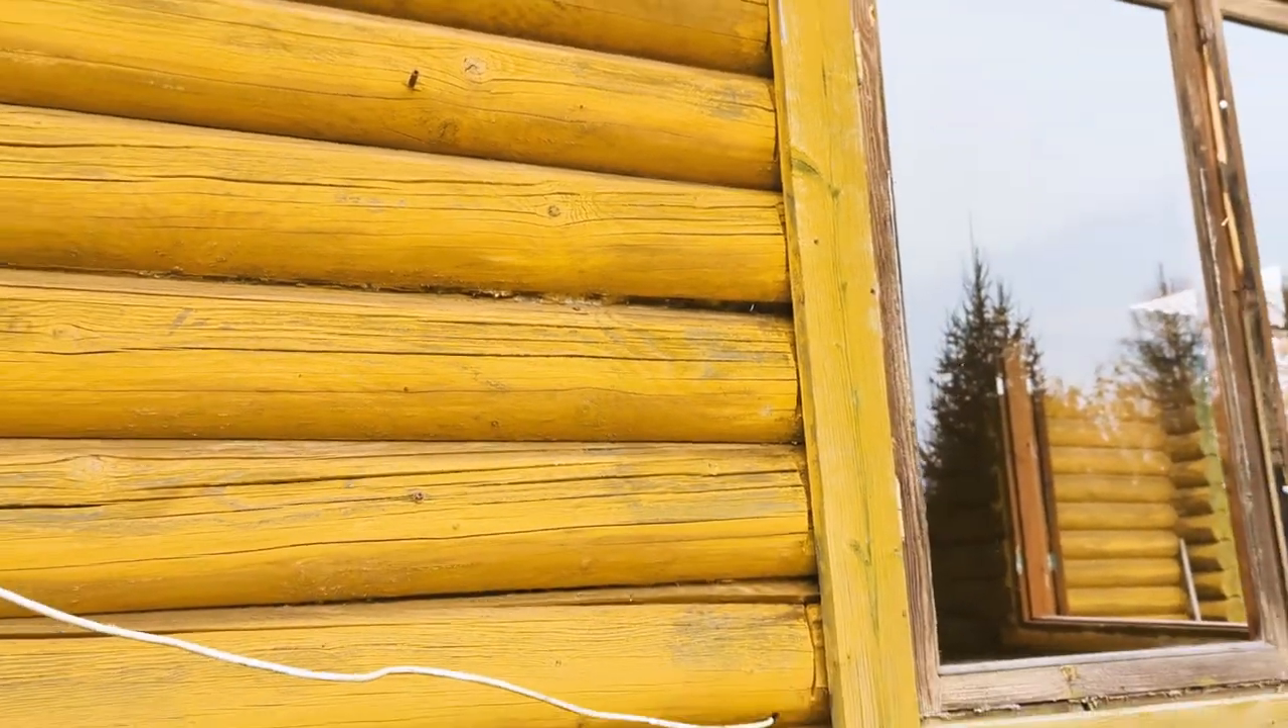Let's take a look outside as well and you can see a really big gap between those two logs.